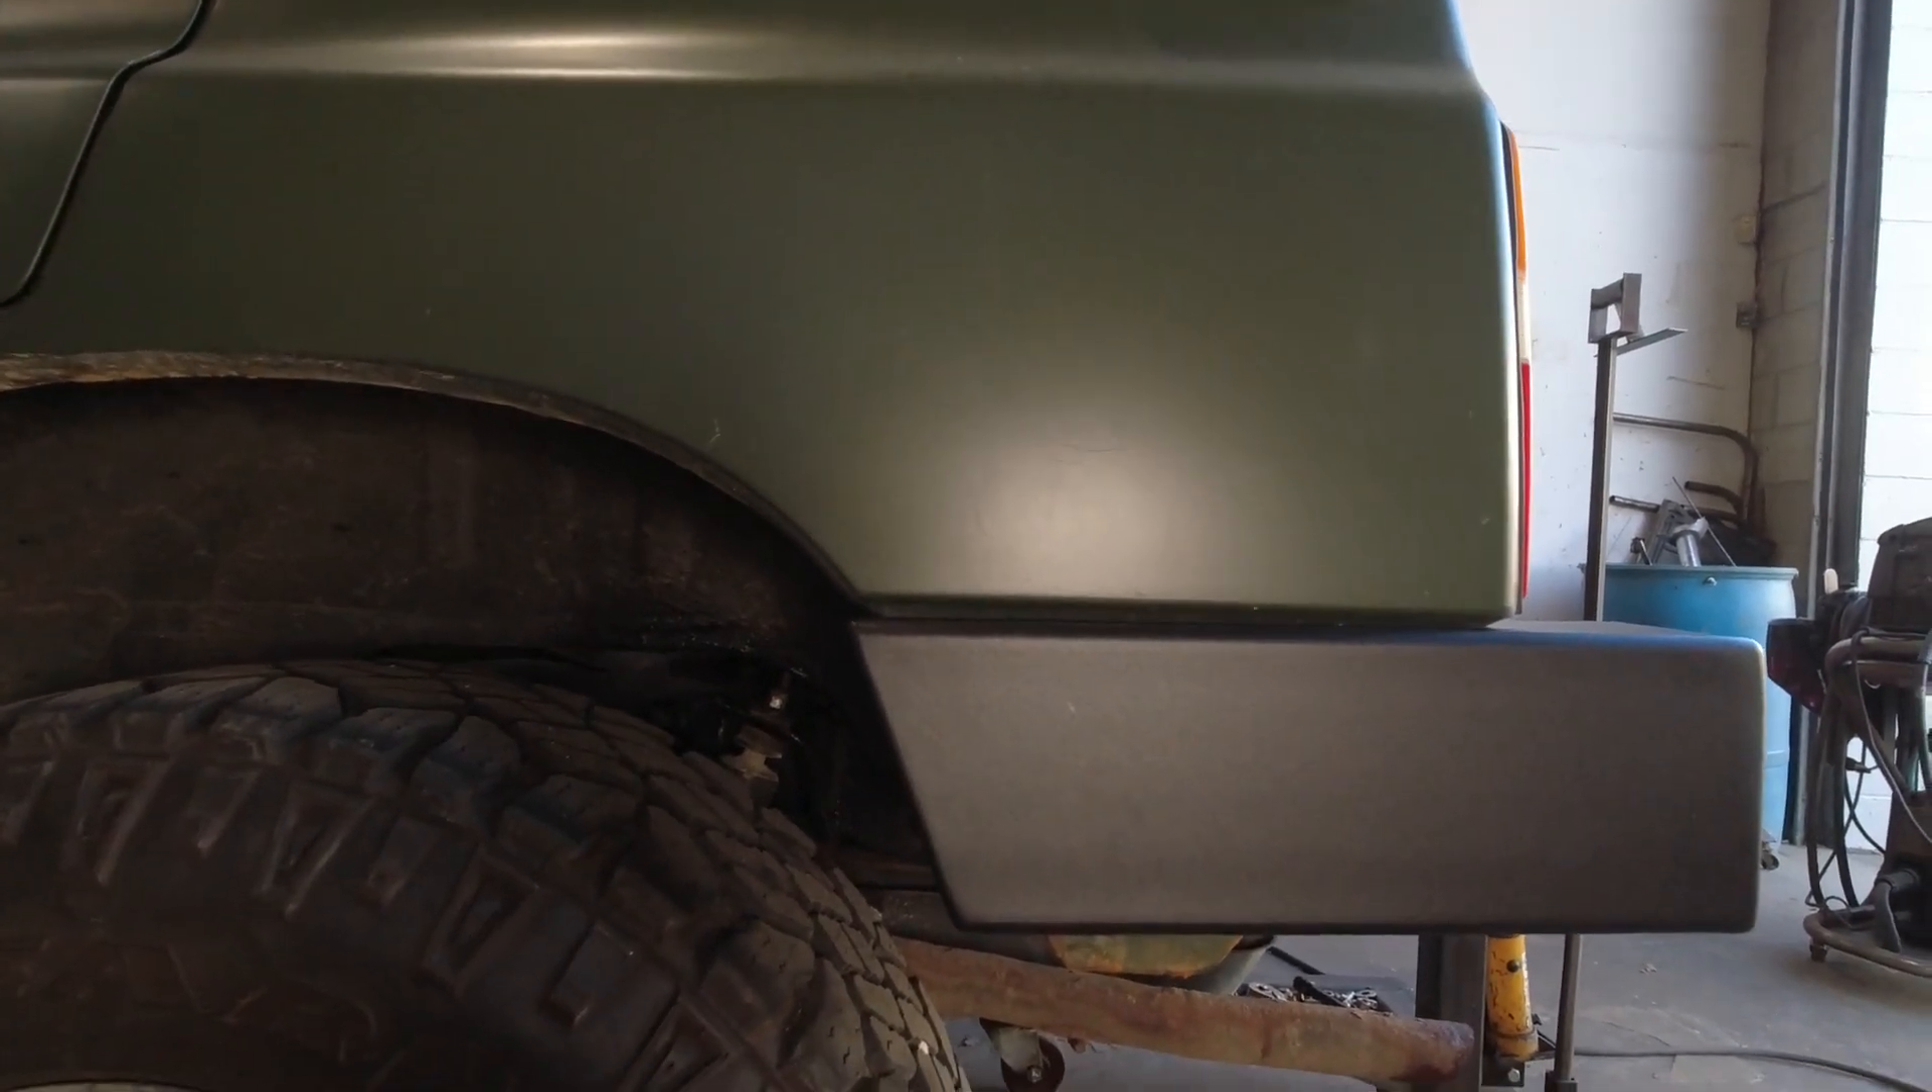In my case as you can see the bumper lines up quite nicely i would say that it's maybe a tiny bit low at the front.